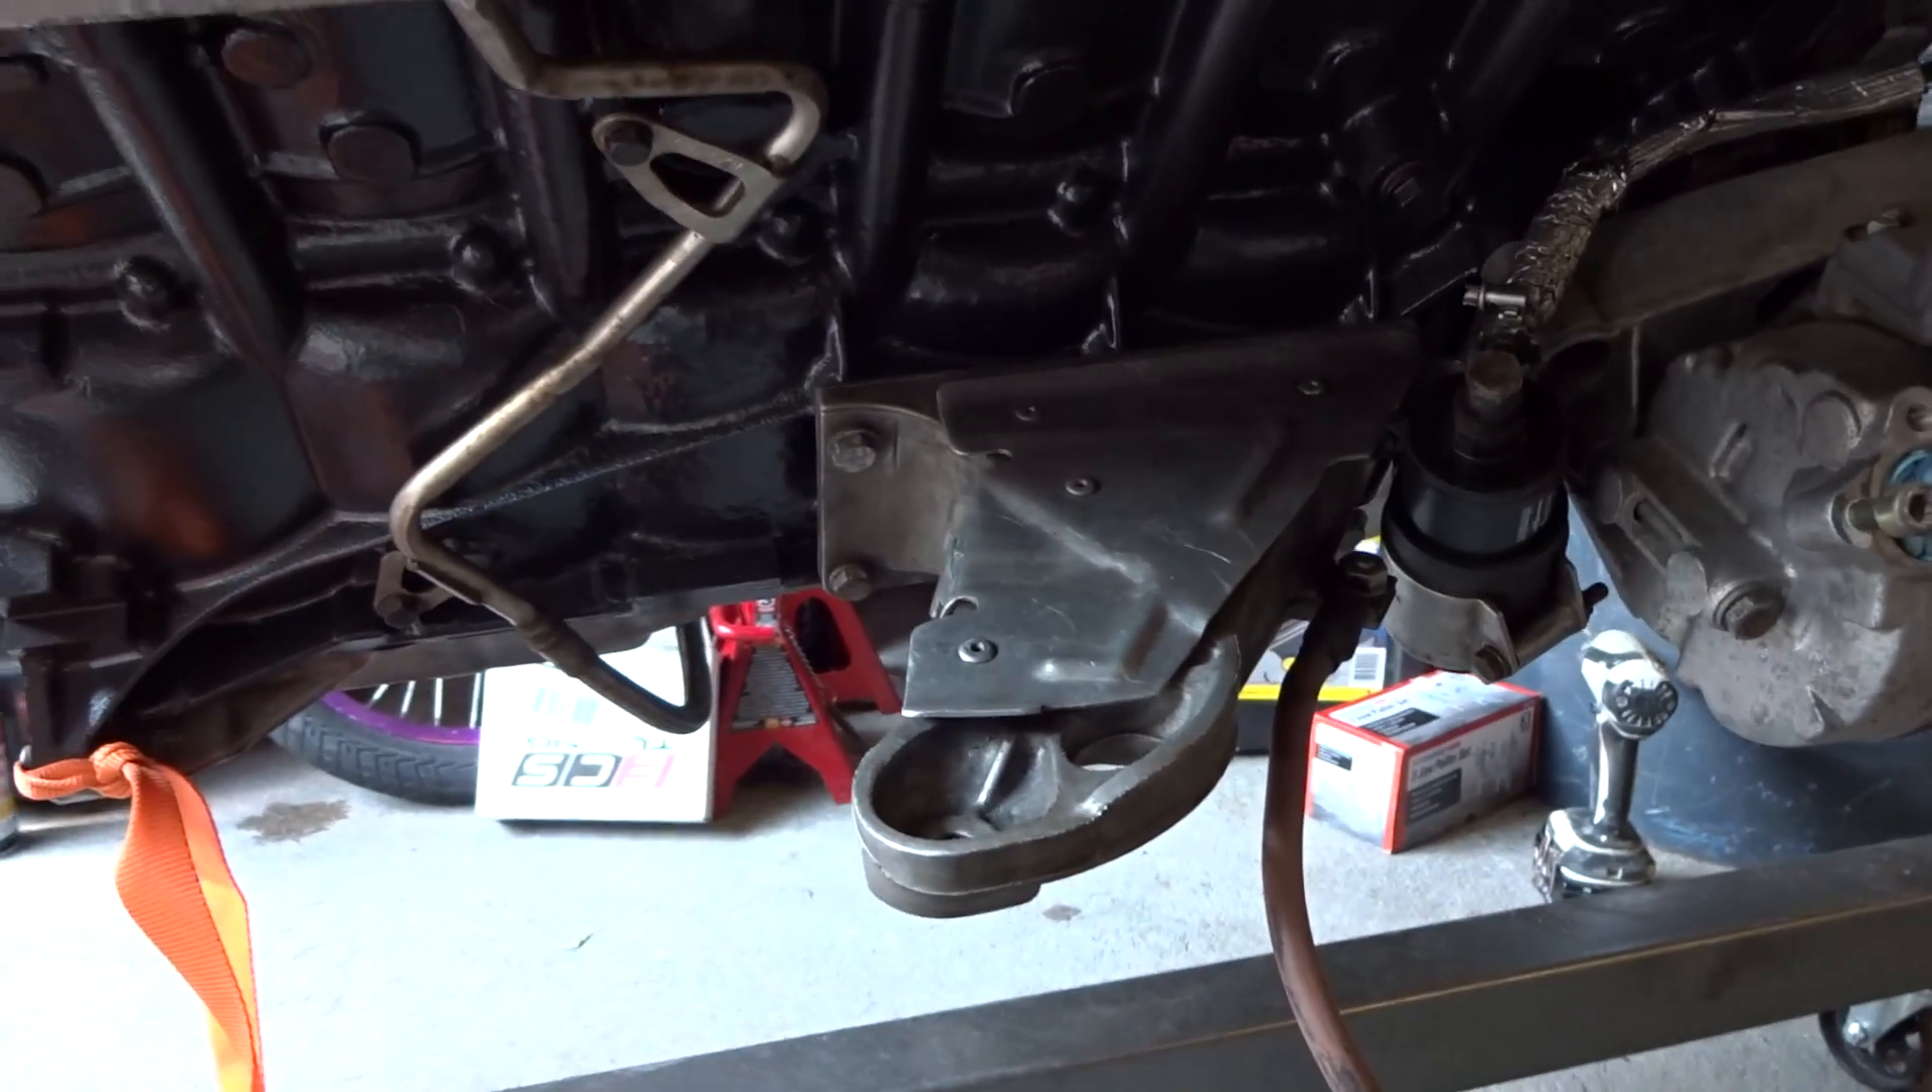Okay, so there's the new bracket cleaned up and reinstalled.